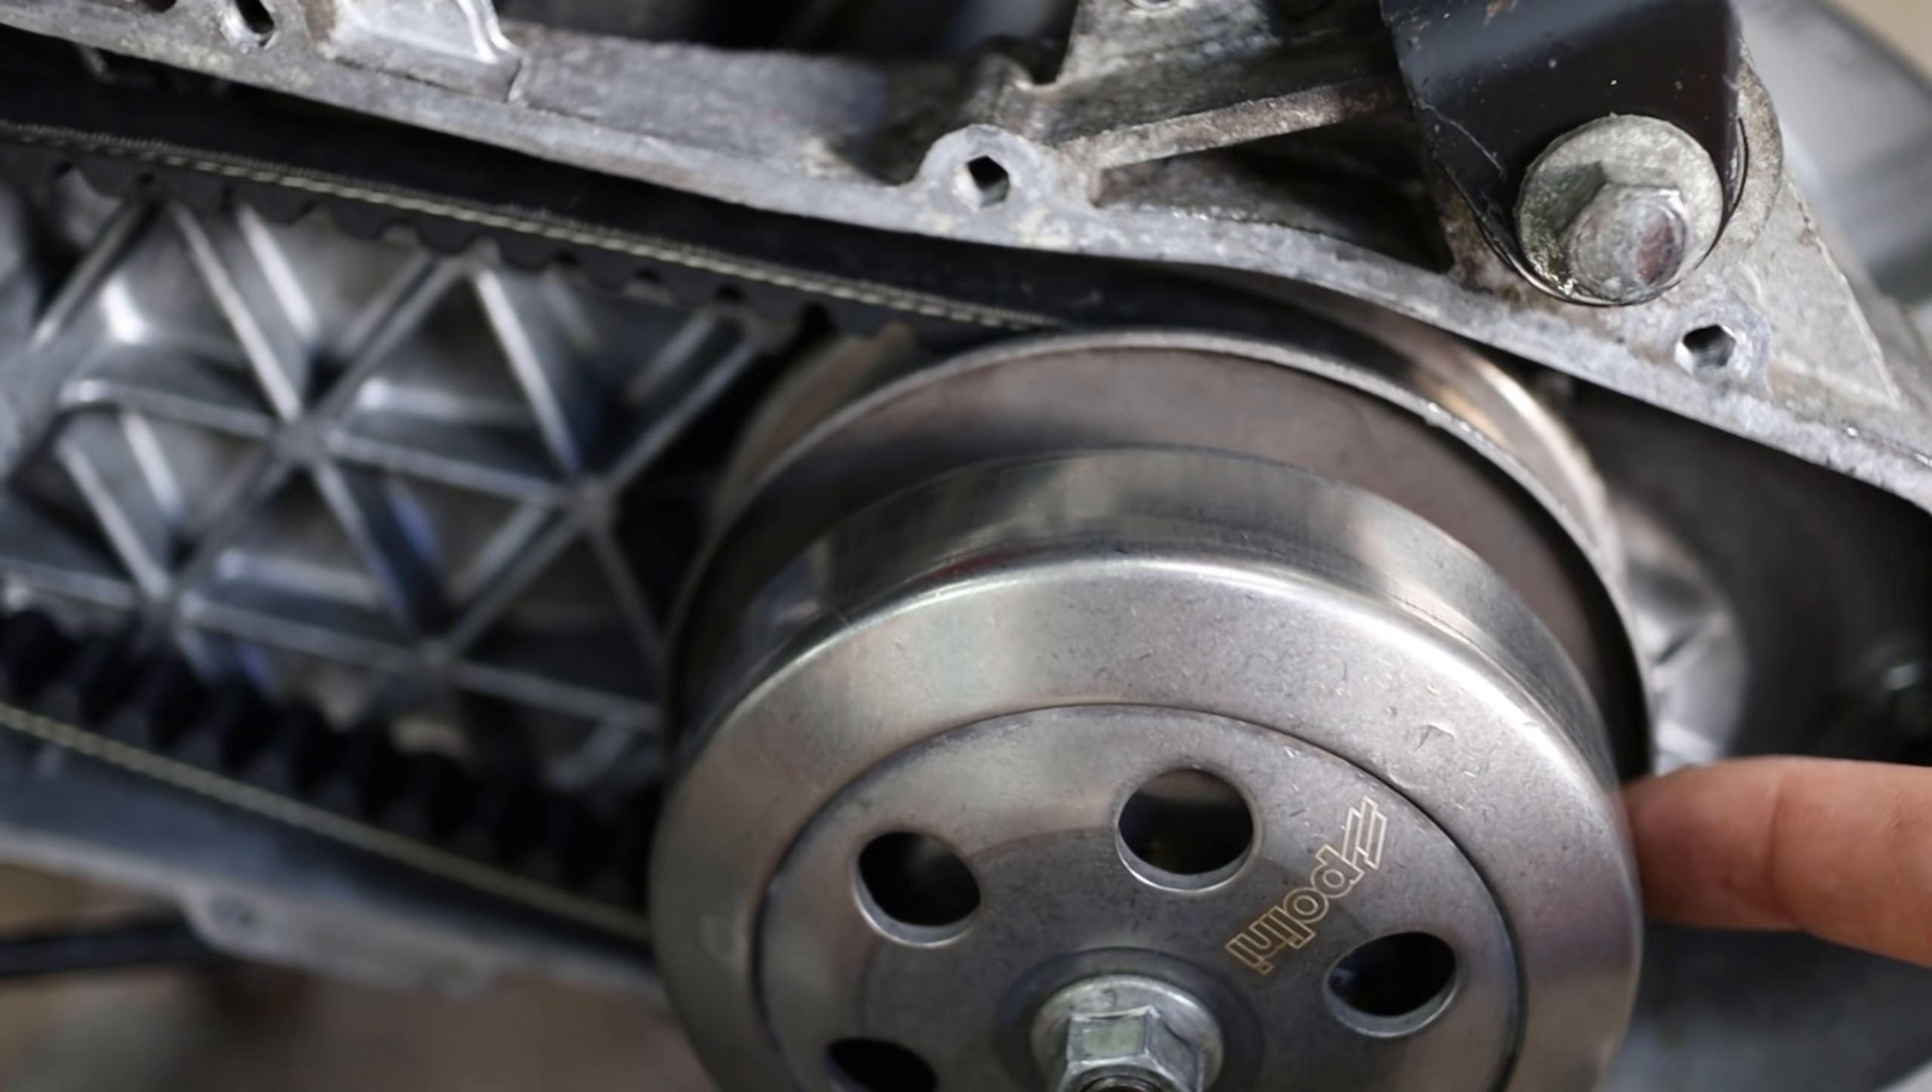So, wir haben jetzt den ganzen Antrieb wieder drin. Hinten haben wir jetzt die neue Kupplung drin.